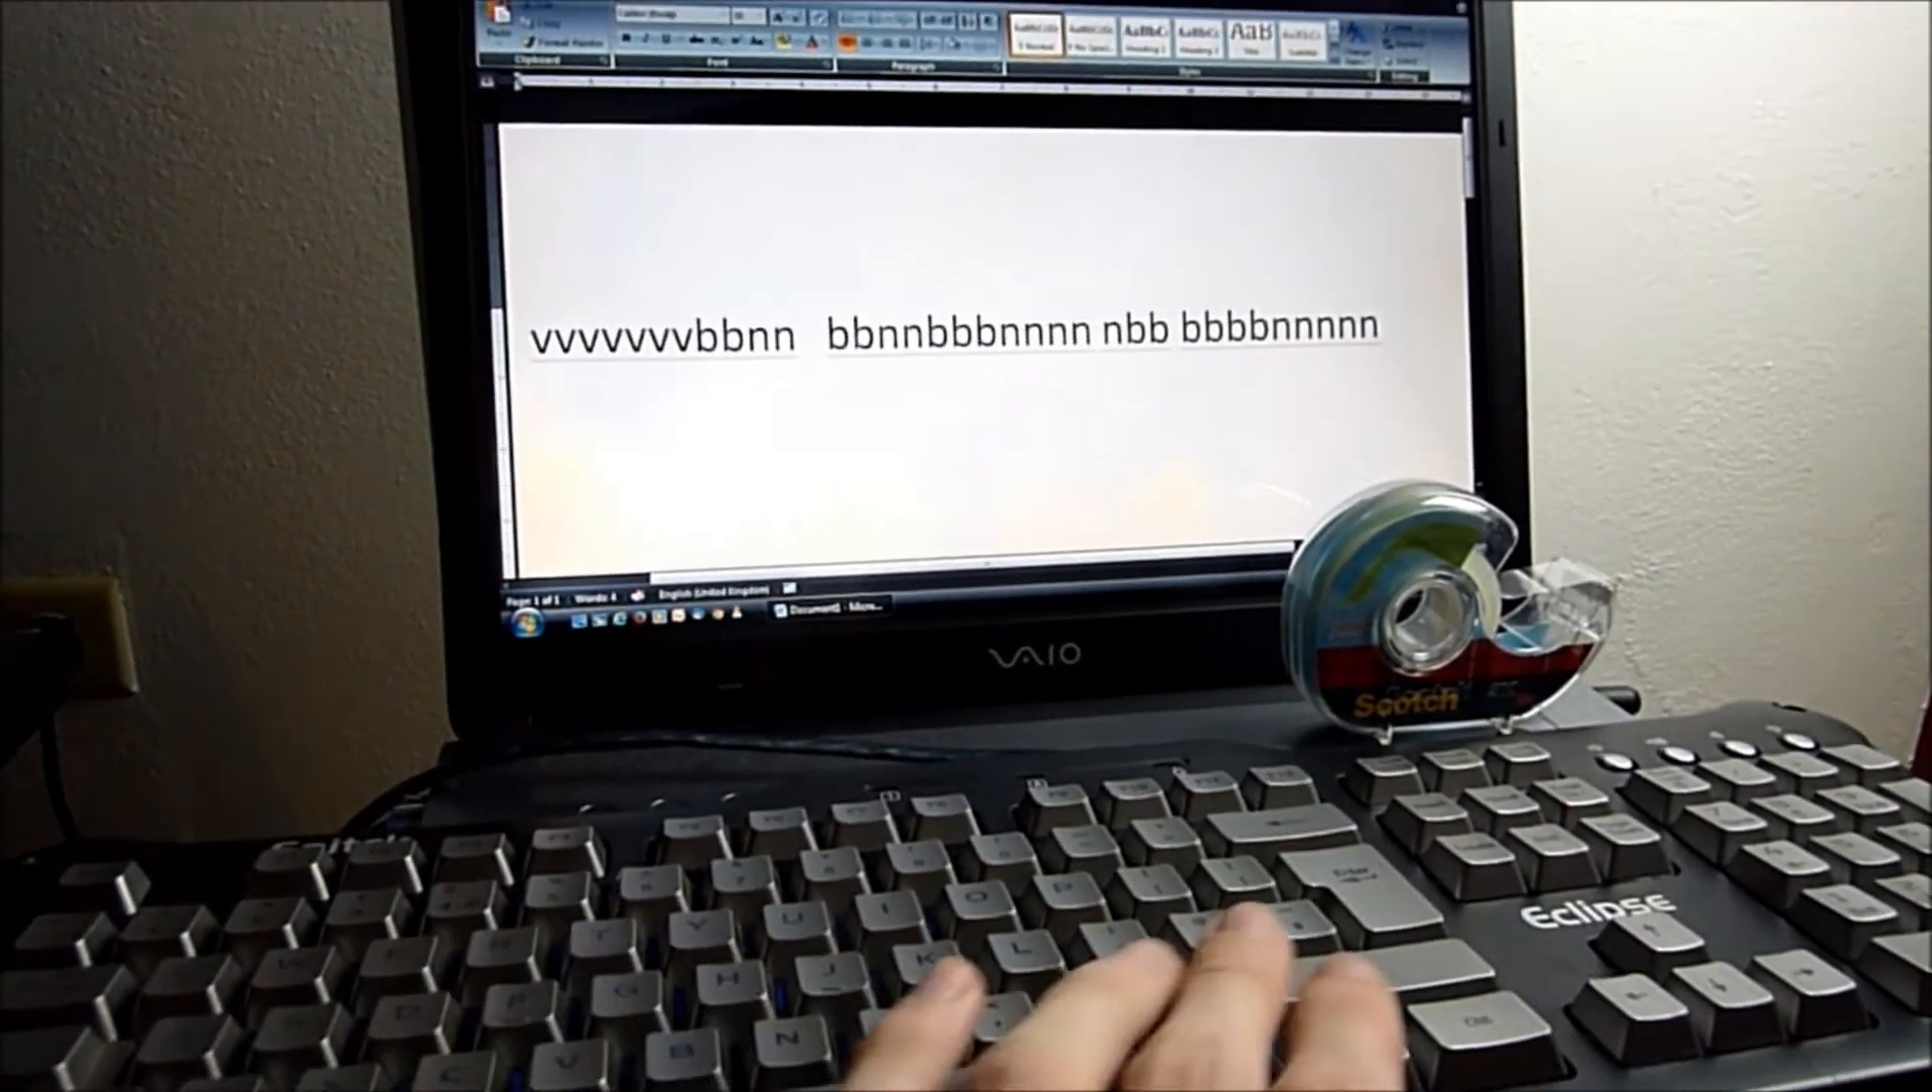So the keyboard is now assembled.